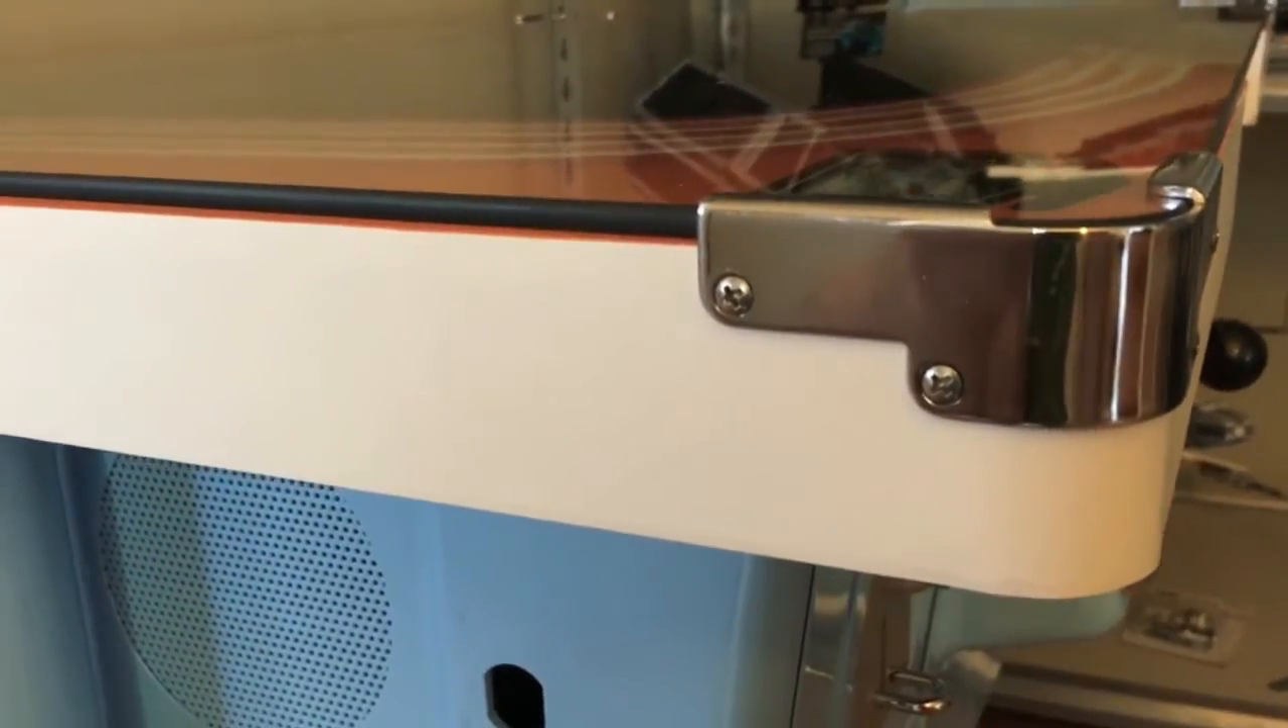You can see that the melamine white edge banding has been applied my corner clips have been buffed and new screws have been placed.